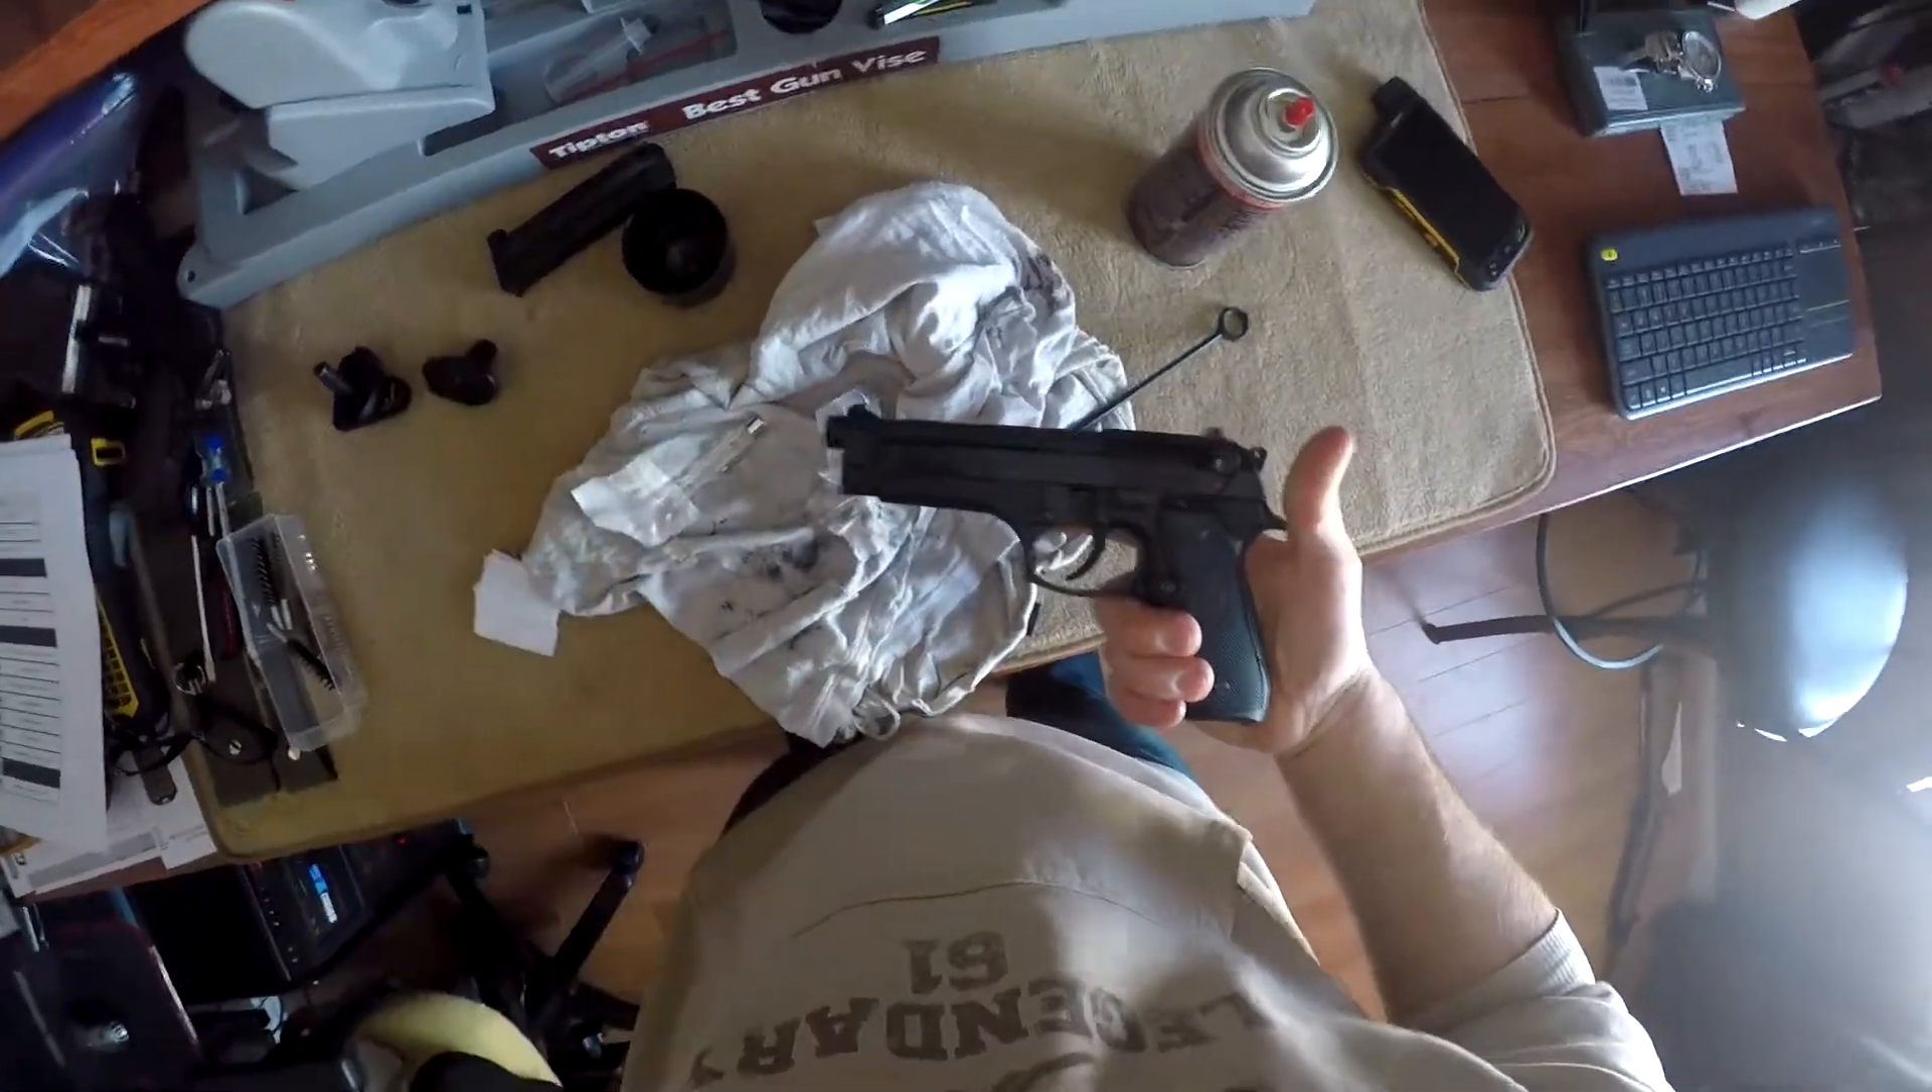Now your gun is fully assembled.